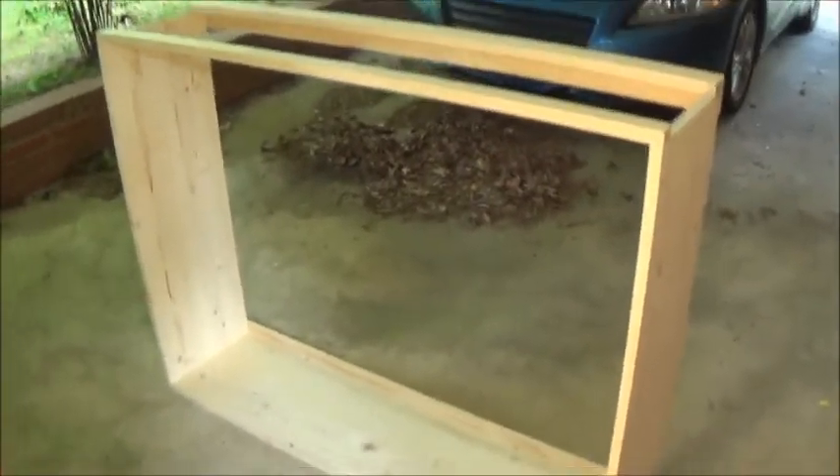As you can see the basic box went together pretty quickly.